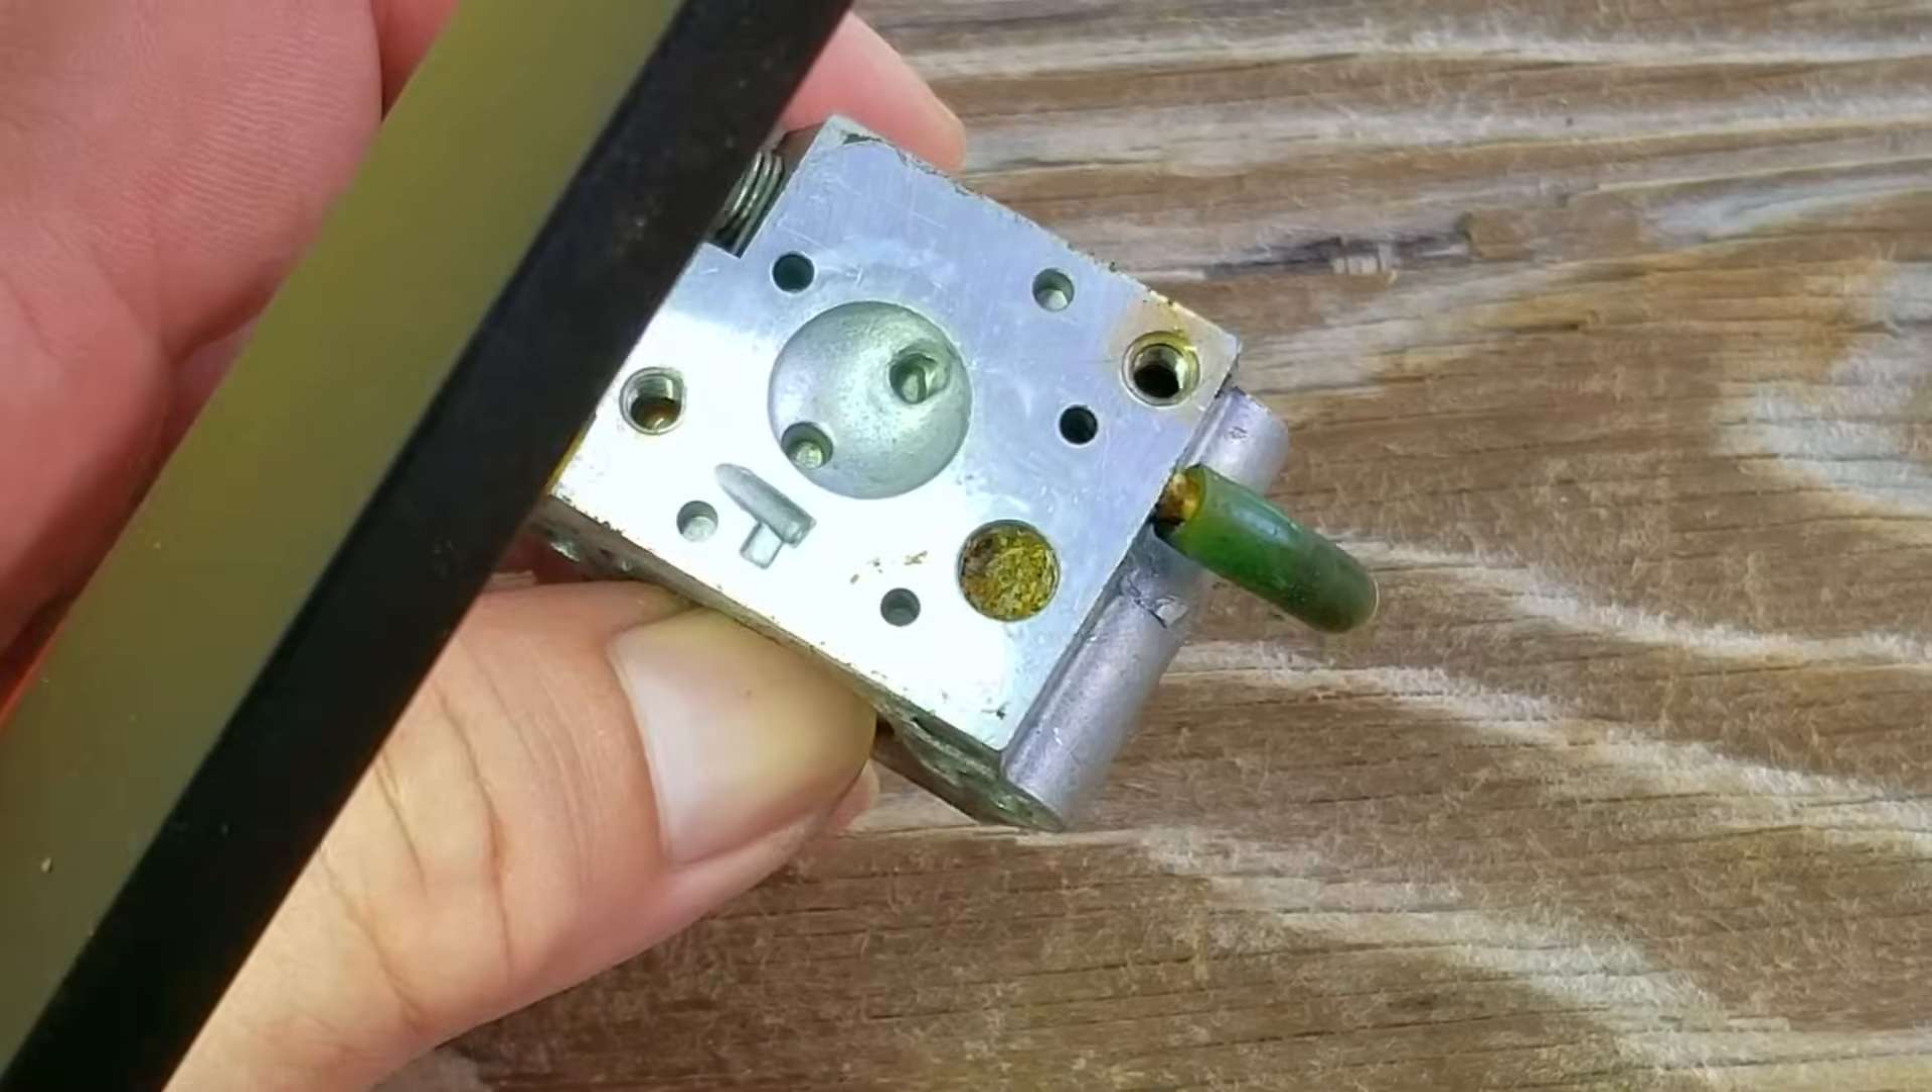After taking off the pumping side of the carb, we can see the round inlet screen.